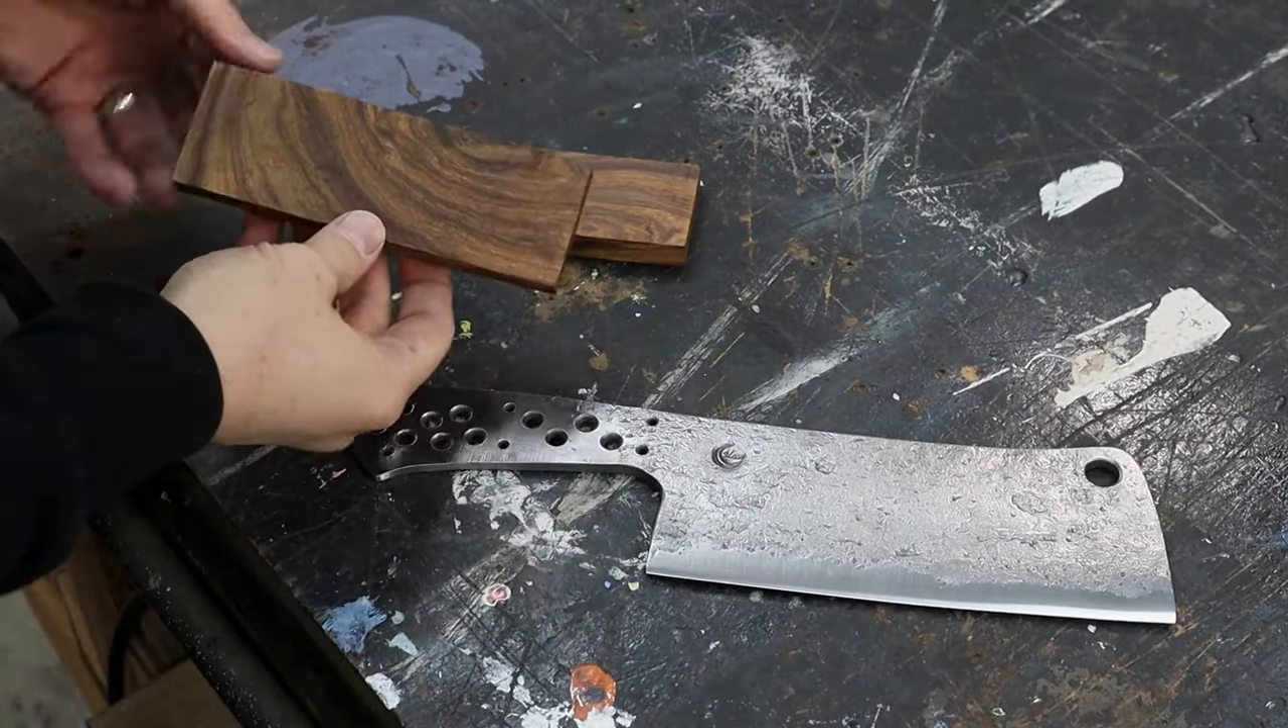Here's a look at the finished blade and it's ready for some handle scales.